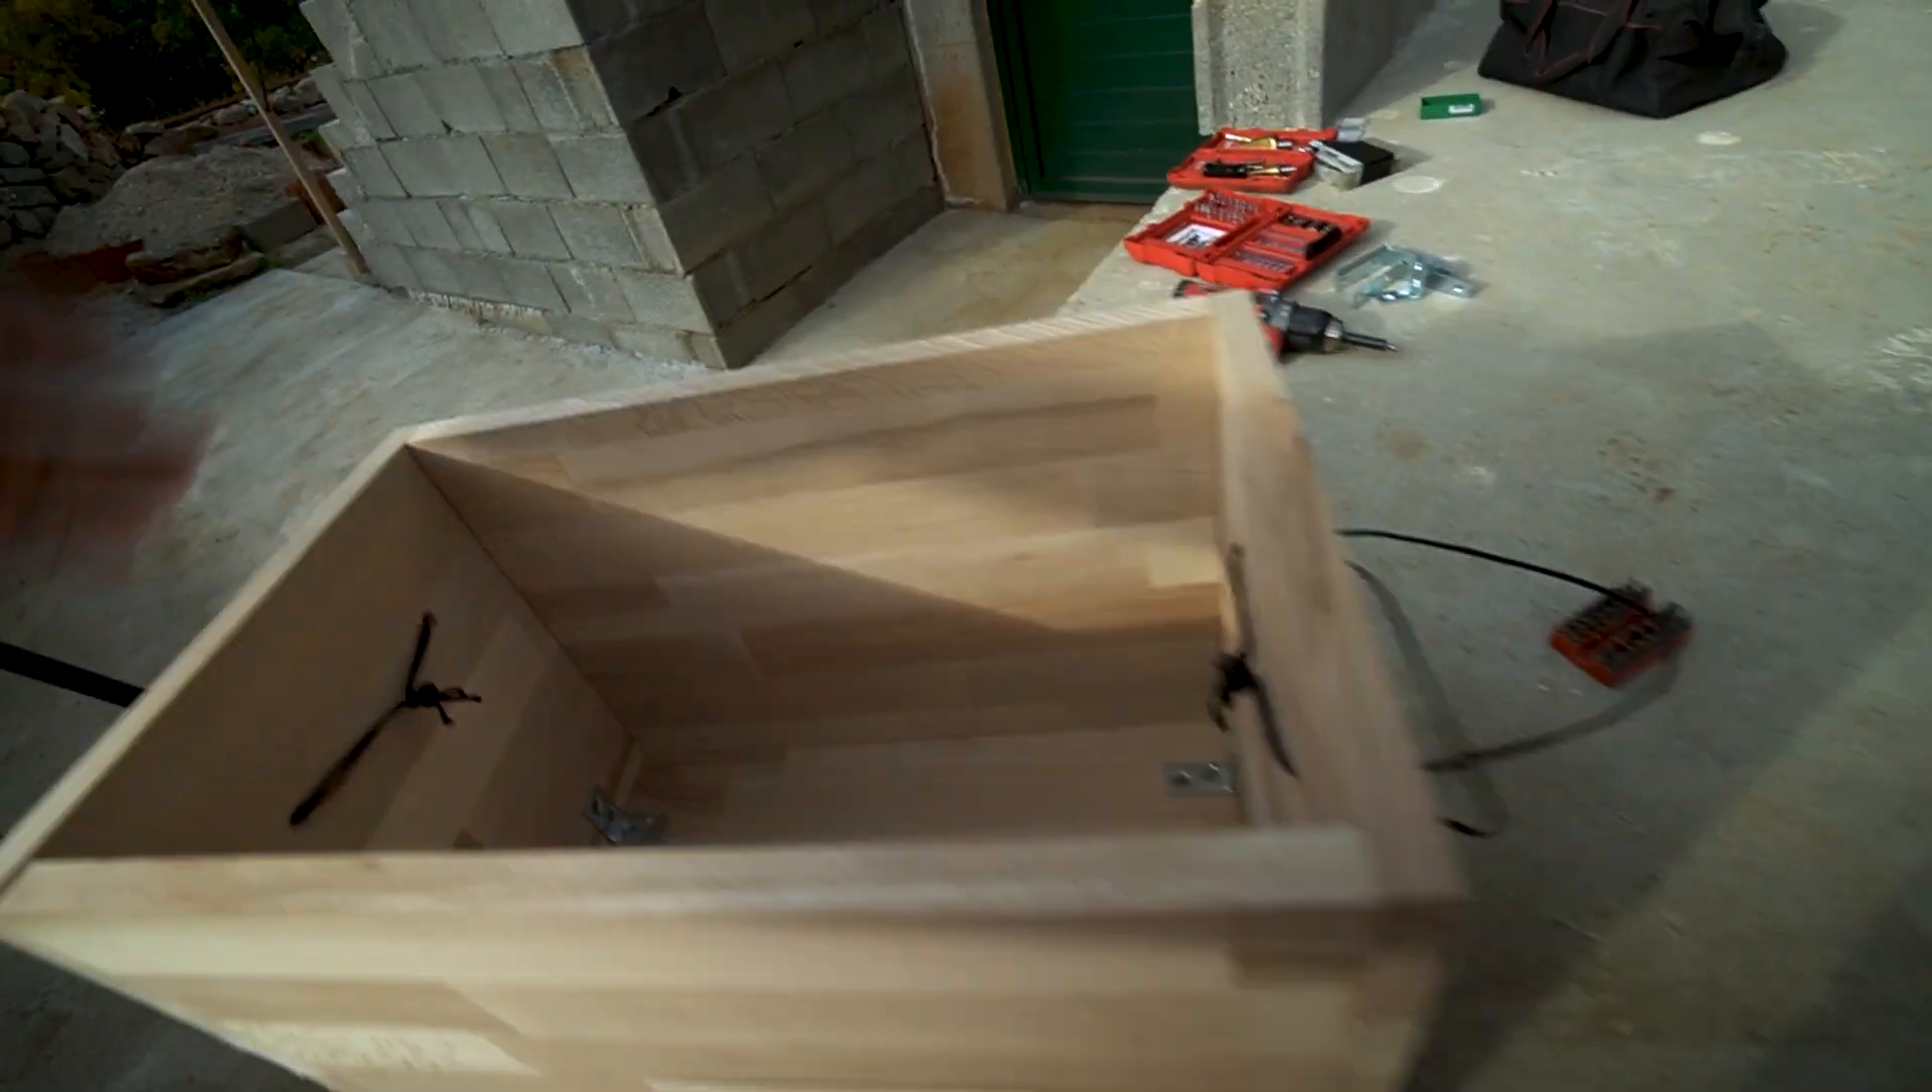And I drilled a couple of holes and then uh just ran some nylon rope through this so I should be able to use it to pick it up.